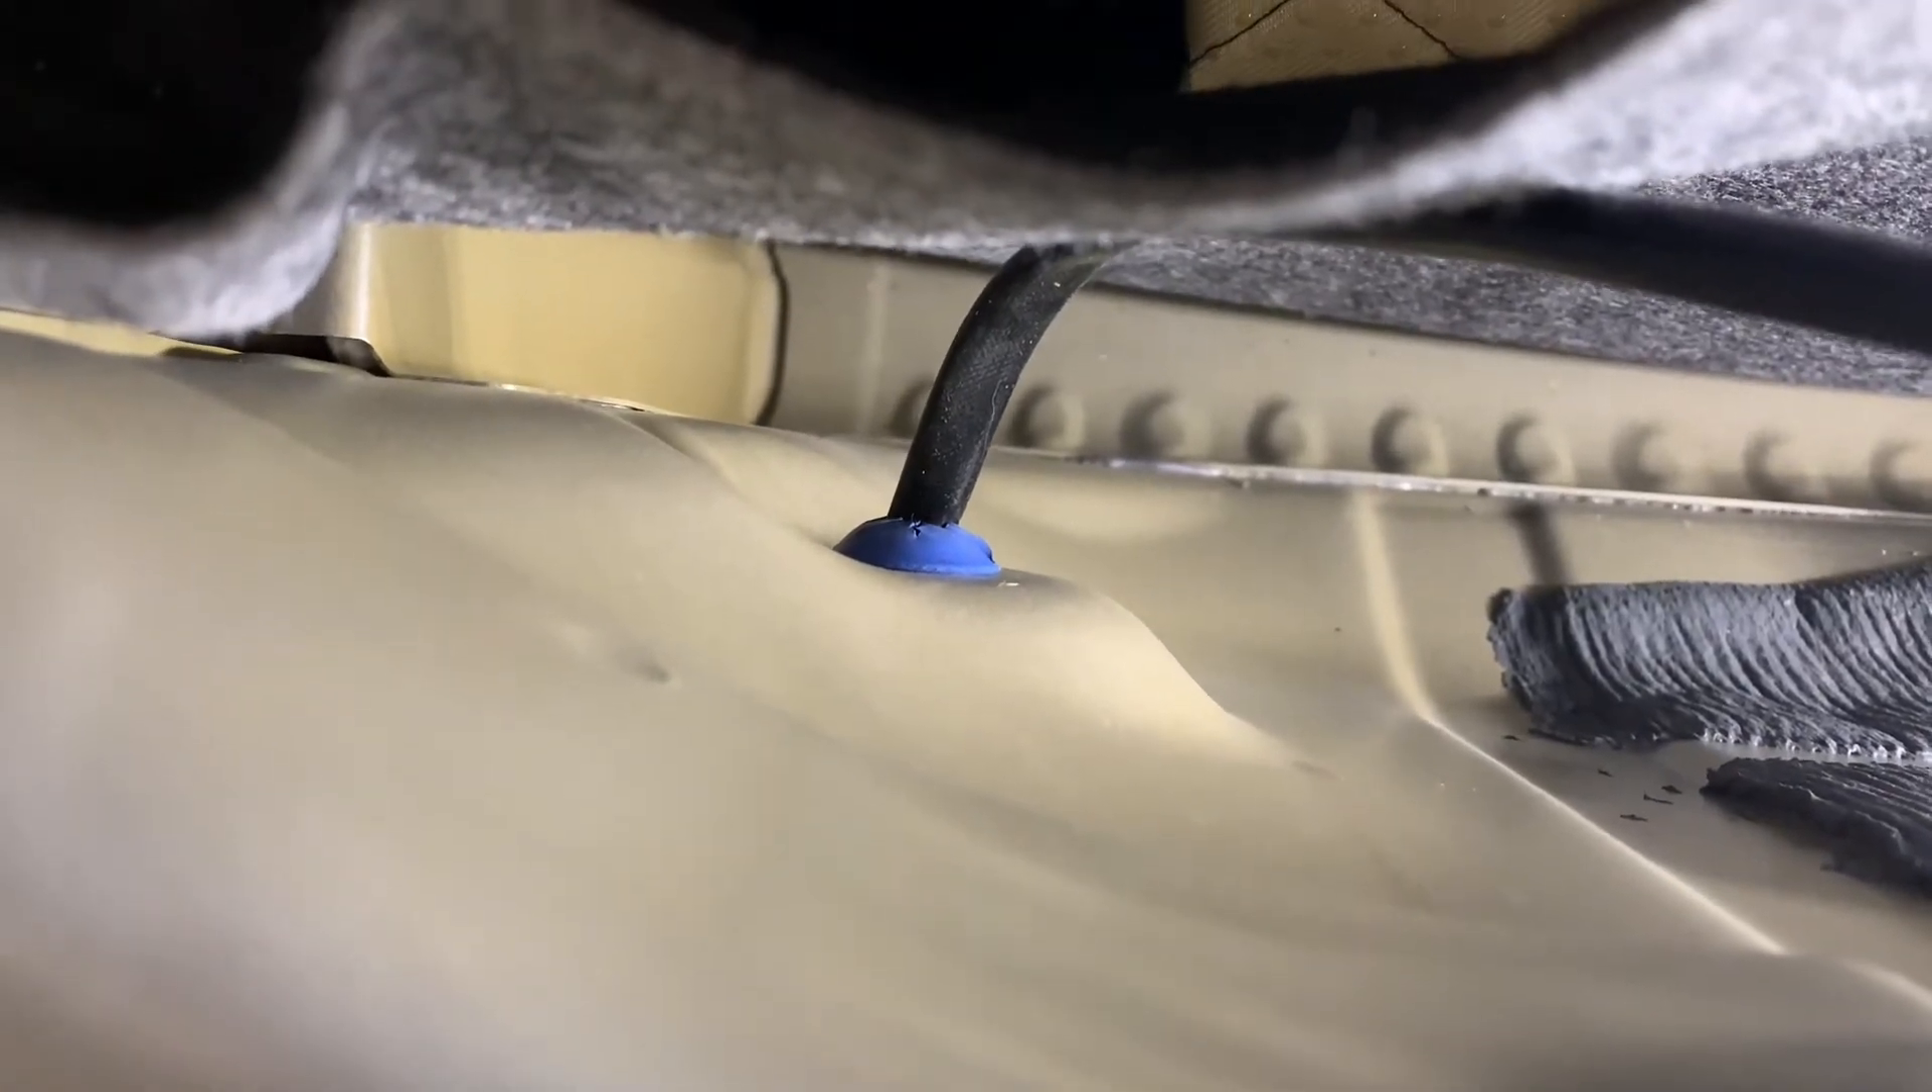As you can see, the grommet went back in rather easily, and the wire is well -protected by the rubber that surrounds it.